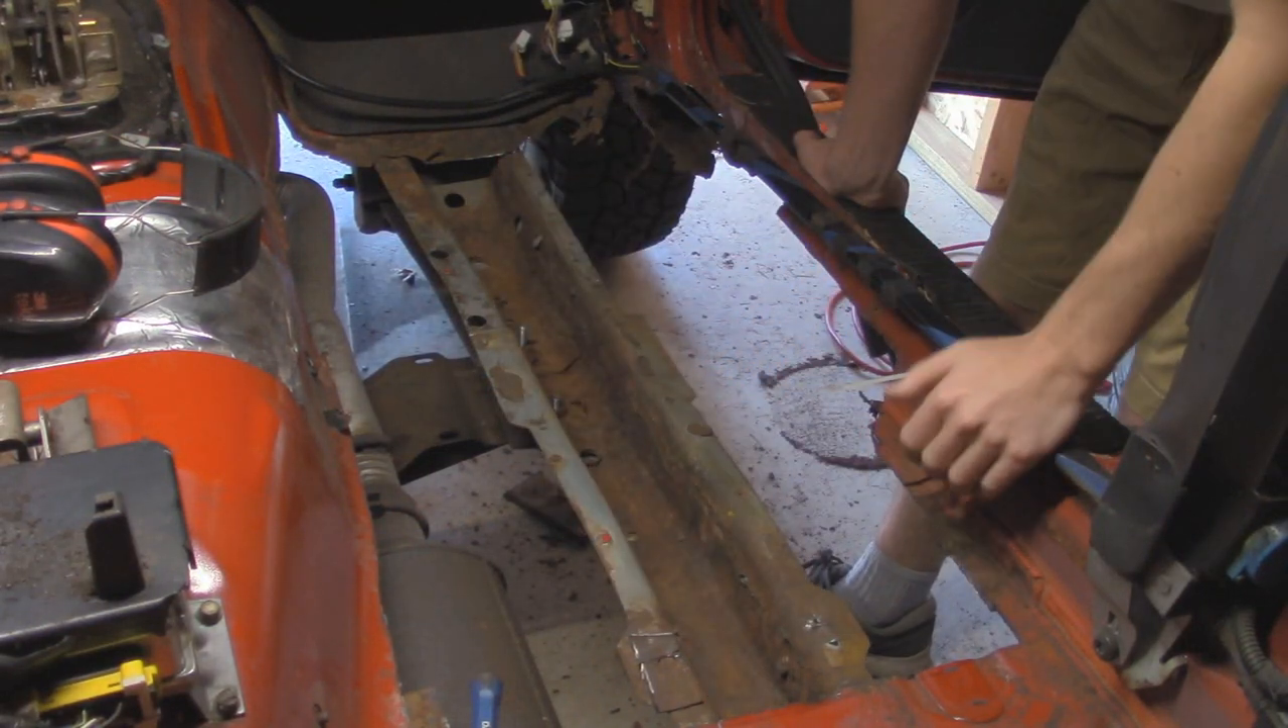I got majority of the floor out over here on the passenger side.